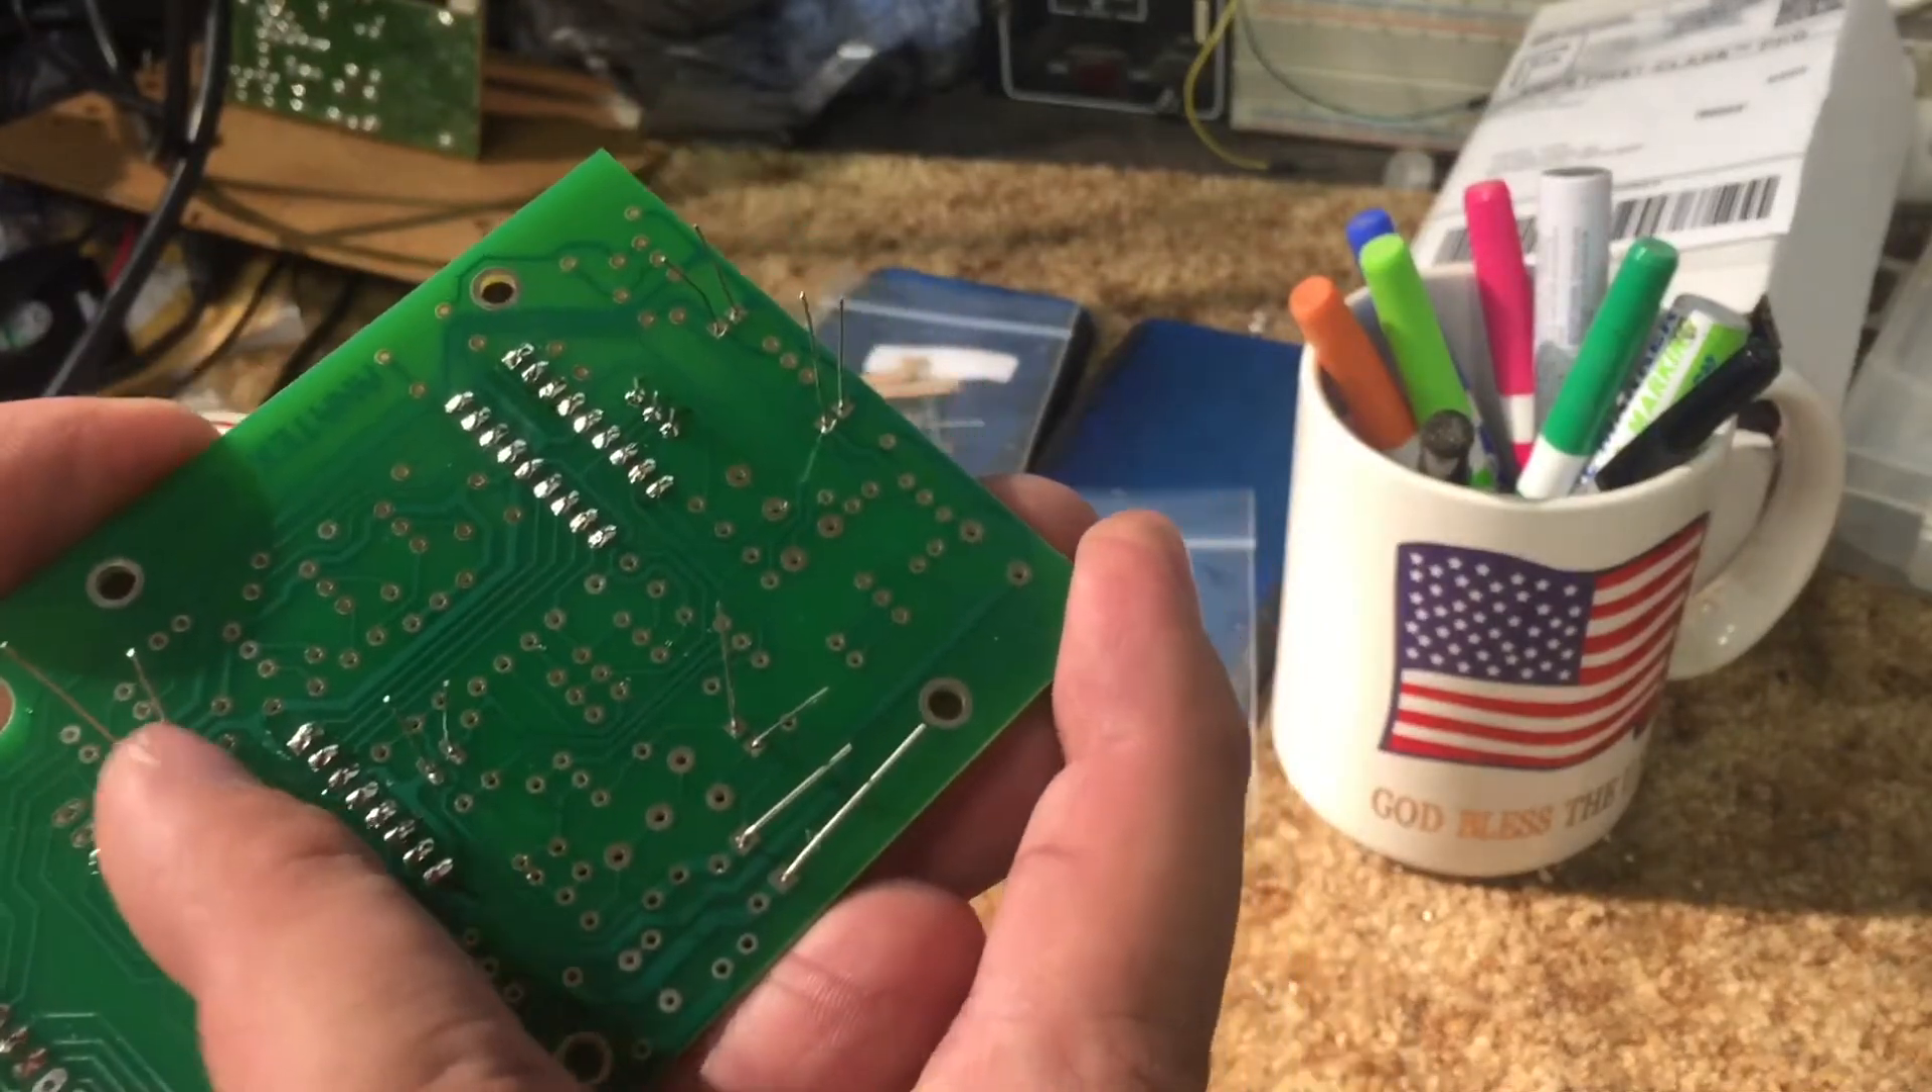And now you'll notice these are the first components that have extra long uh legs i will cut these off after i solder this set of uh one two three four five six capacitors.